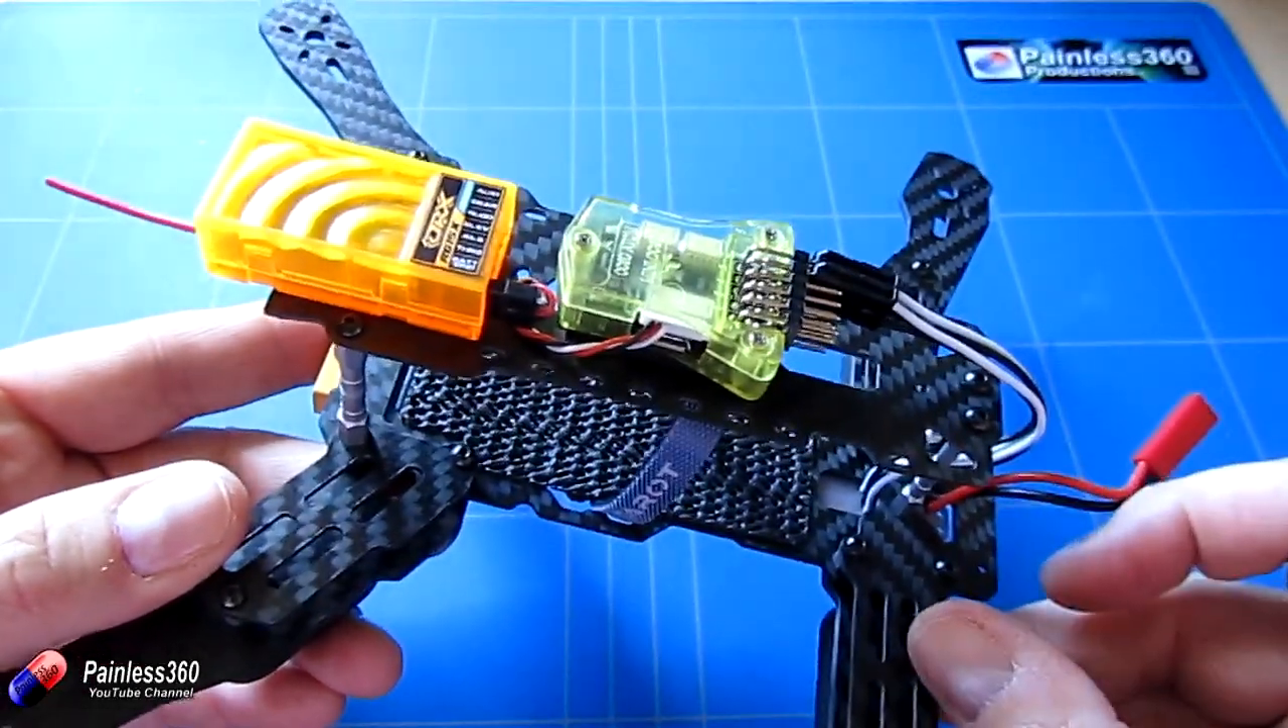You'll also notice that I've installed a little receiver as well just using the first three cables here.